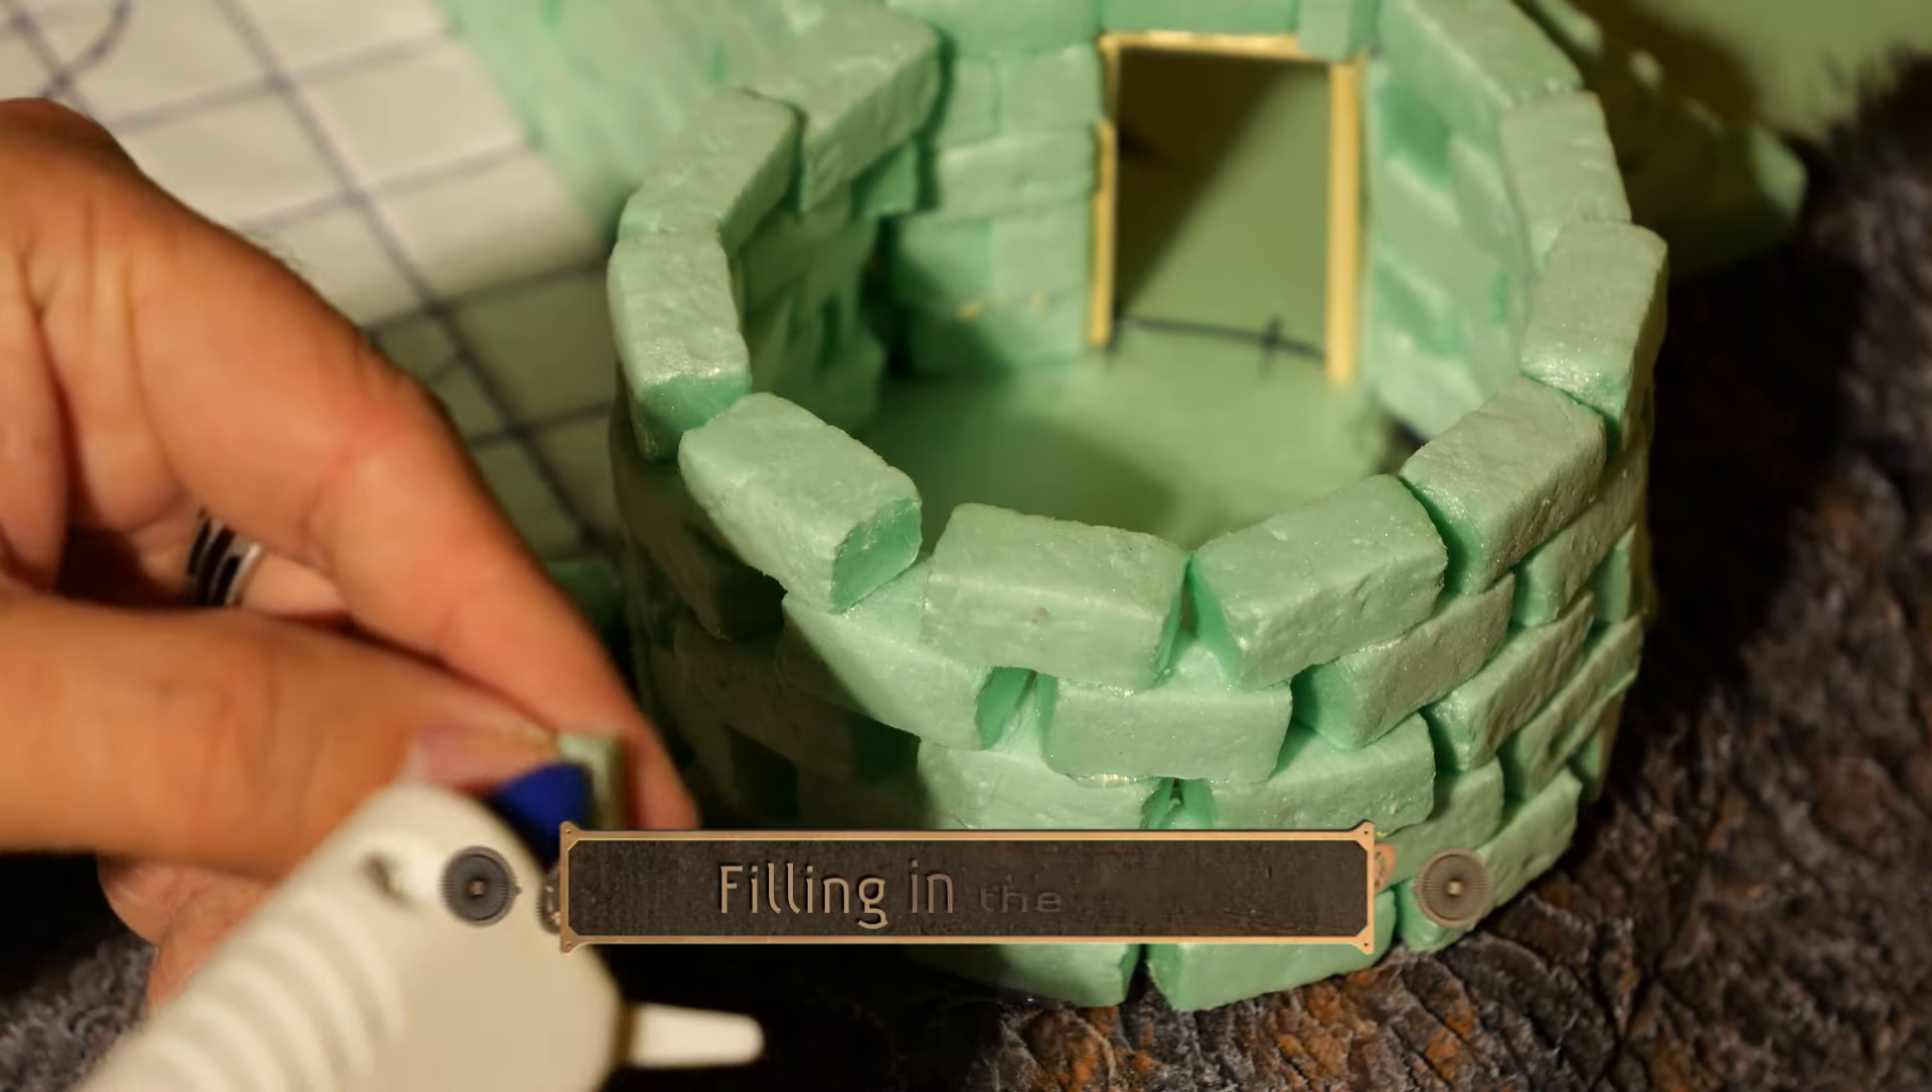As you can see there are a lot of little gaps here that kind of need to have something done with them.